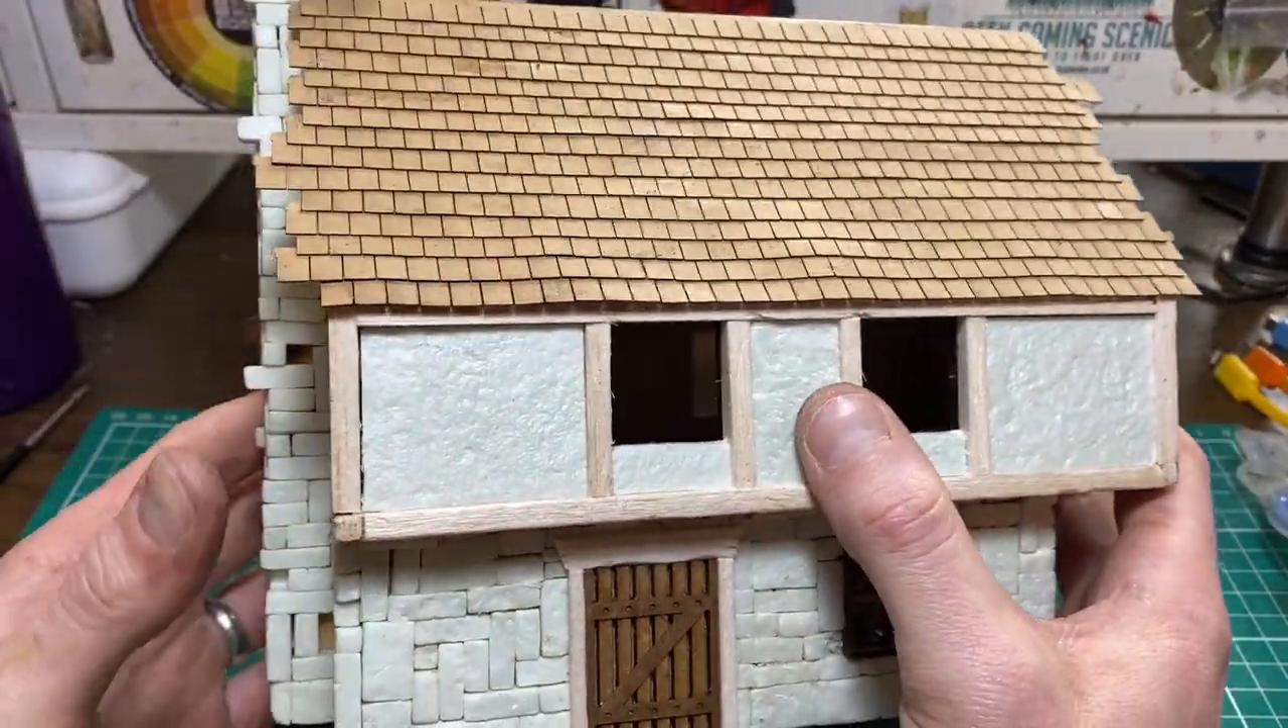Obviously i've got some windows still to fit but then we will come back and do a couple of minor corrections.